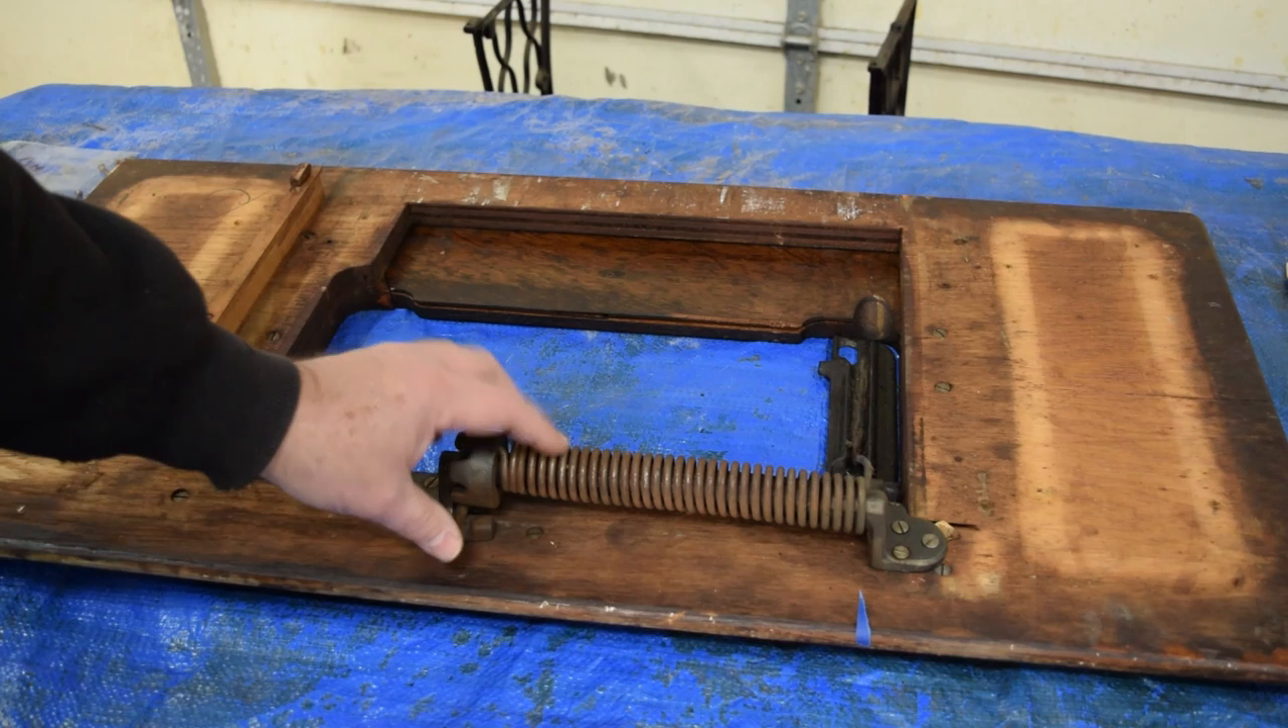And what remains on the table right now is this spring assembly which supports the mechanism that lowers the machine and raises the machine.